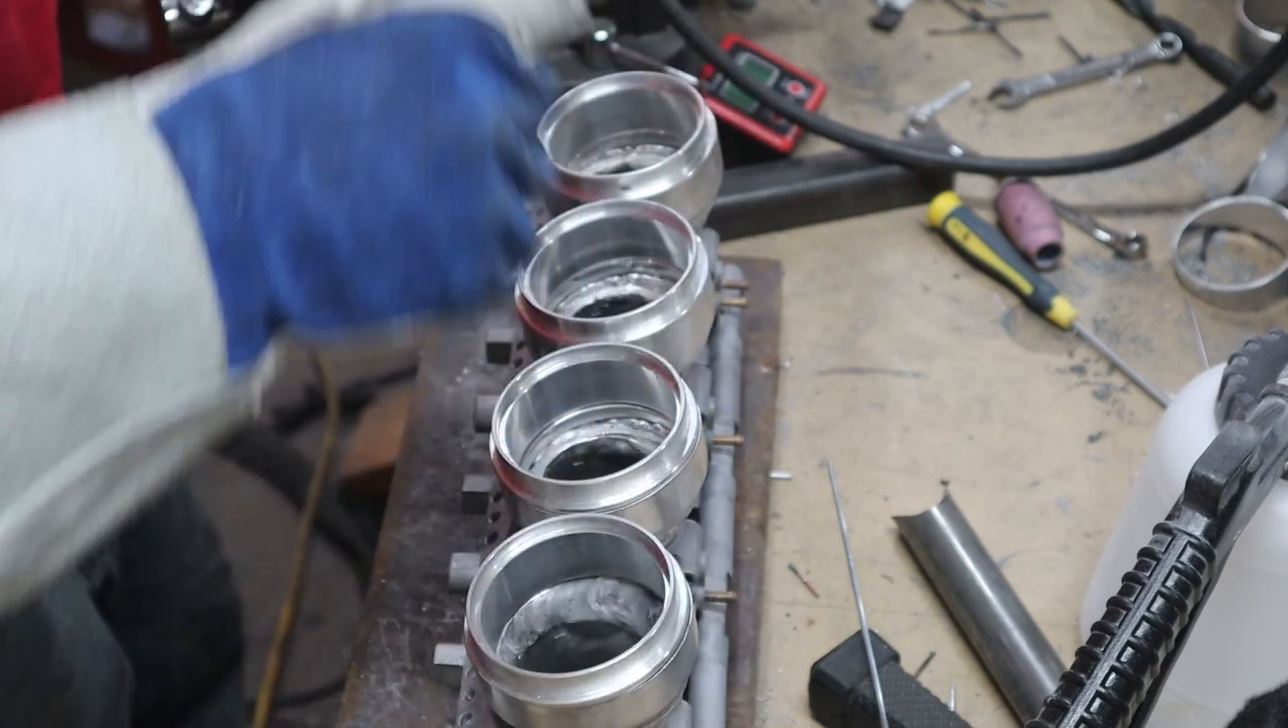Then I've got the top cups just set into place.